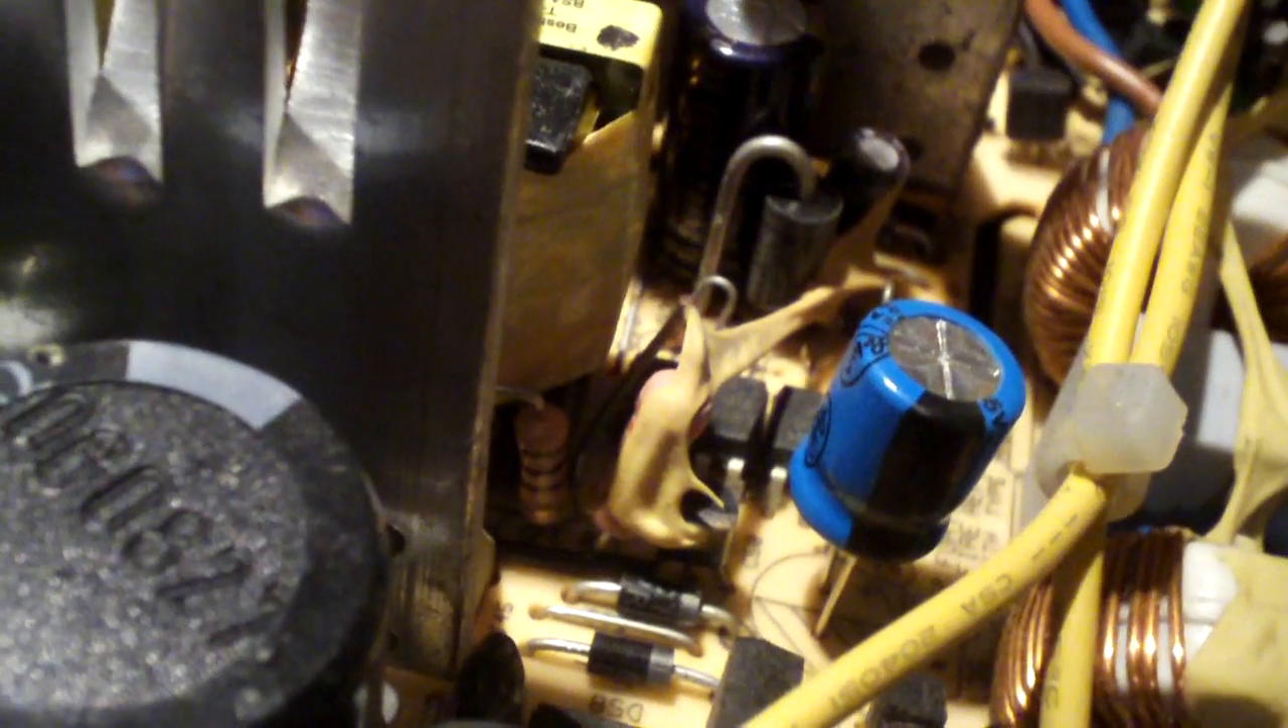This is actually a 35 volt cap here that I installed, 220 microfarad. And you notice how it's spaced way off the PCB.